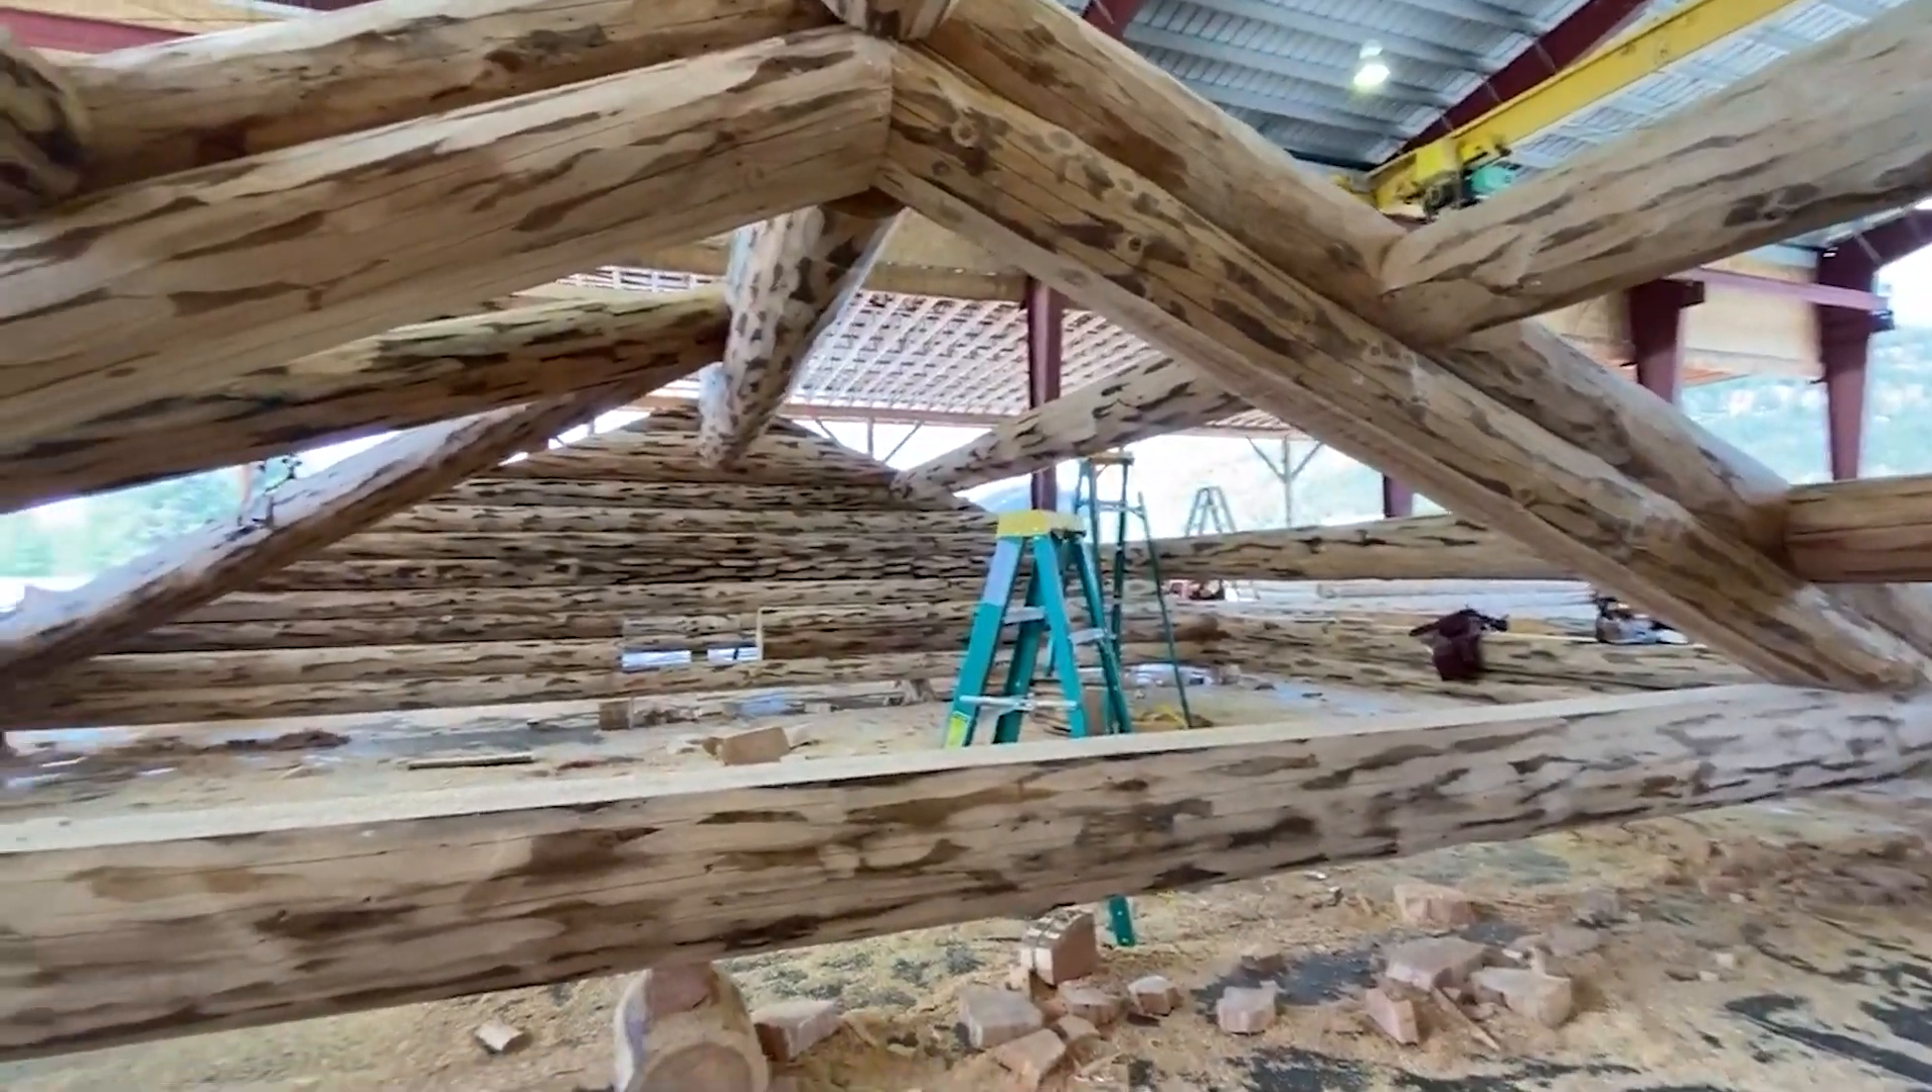The truss here is not completed yet it needs a post and the angled braces.